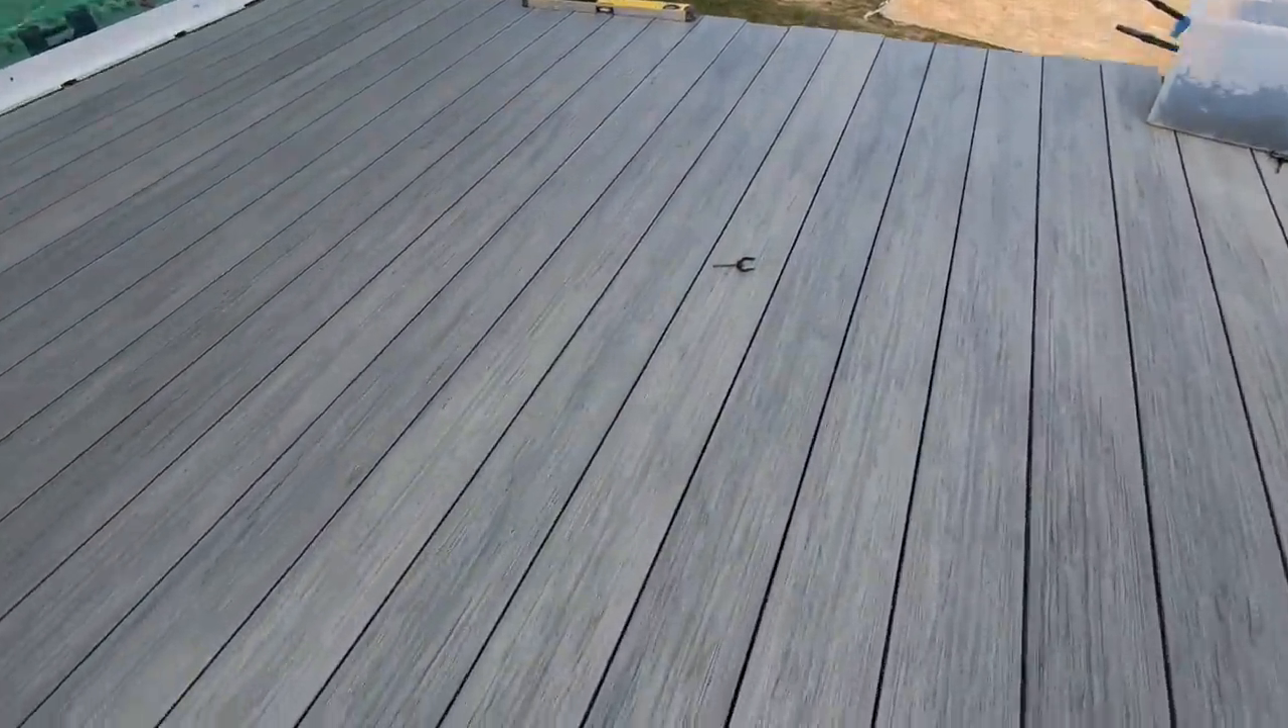Field boards are just about all down.